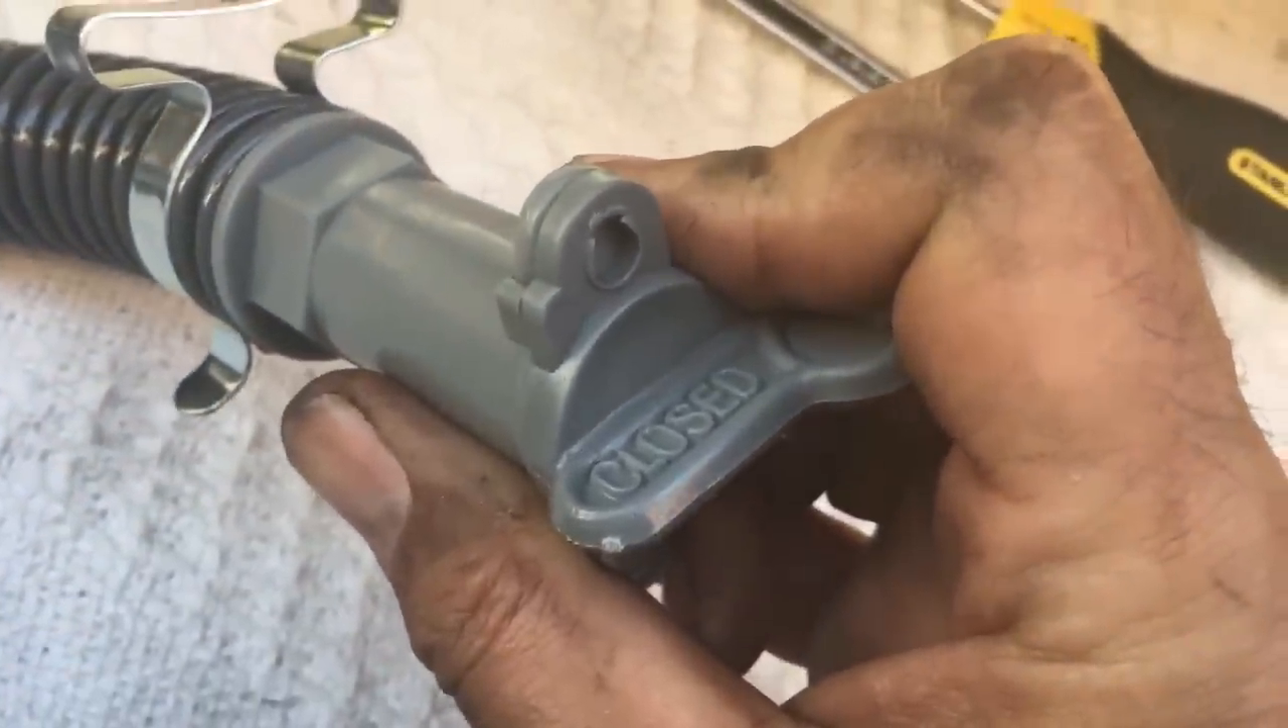Each tank has a drain connection that's this hose here and then we've got a drain valve fitted on the end of that and then a clip but i'm gonna have to provide some better clips.